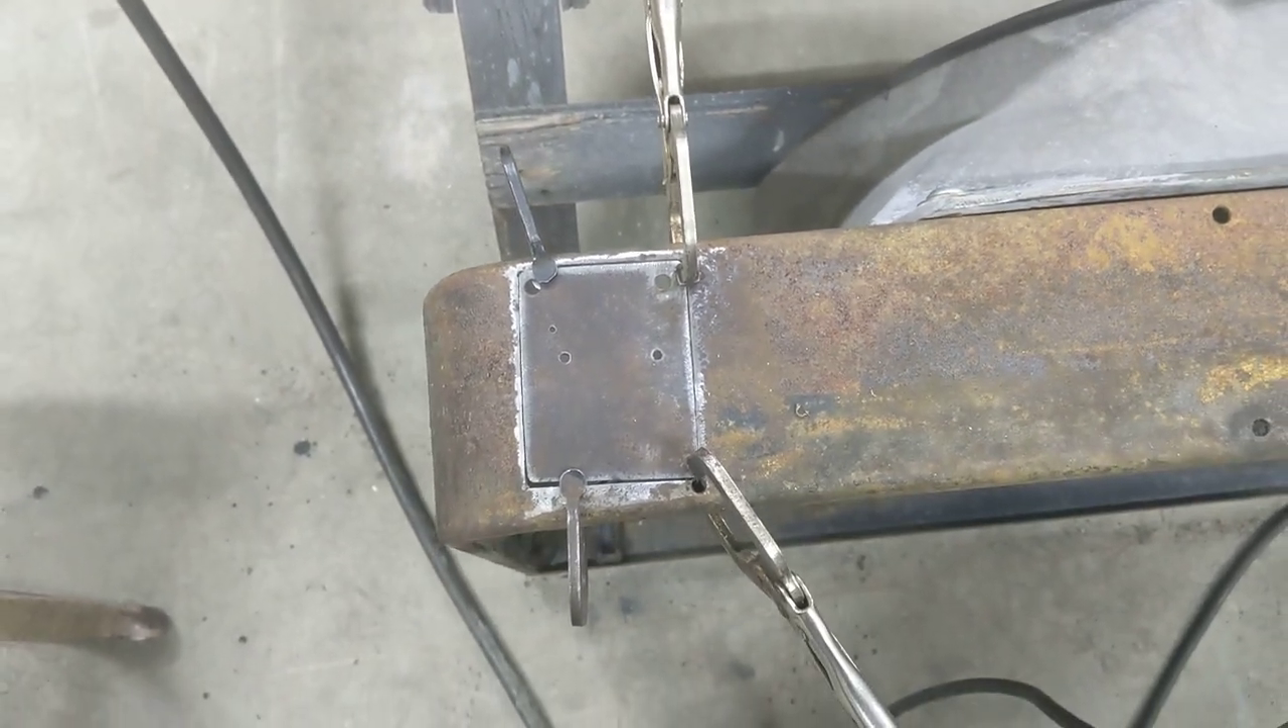Got the patch clamped in place. We'll get that welded up.